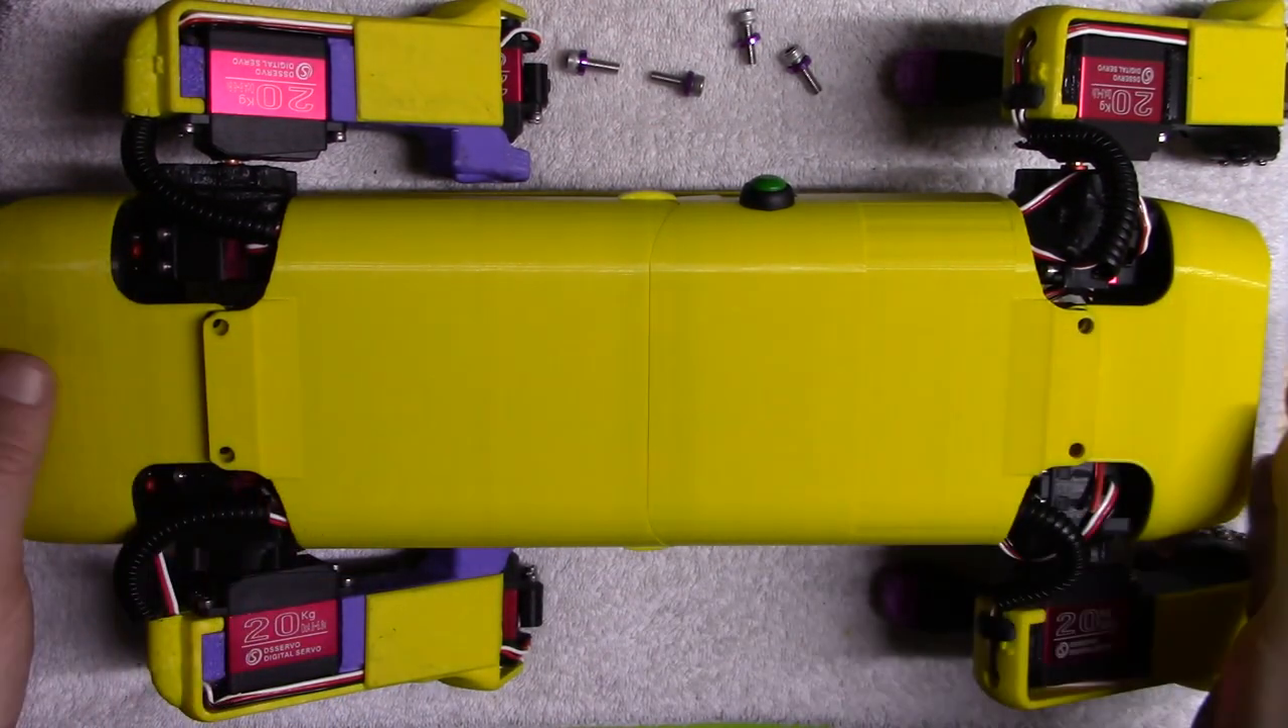So you can see now that seam is closed up on its own.